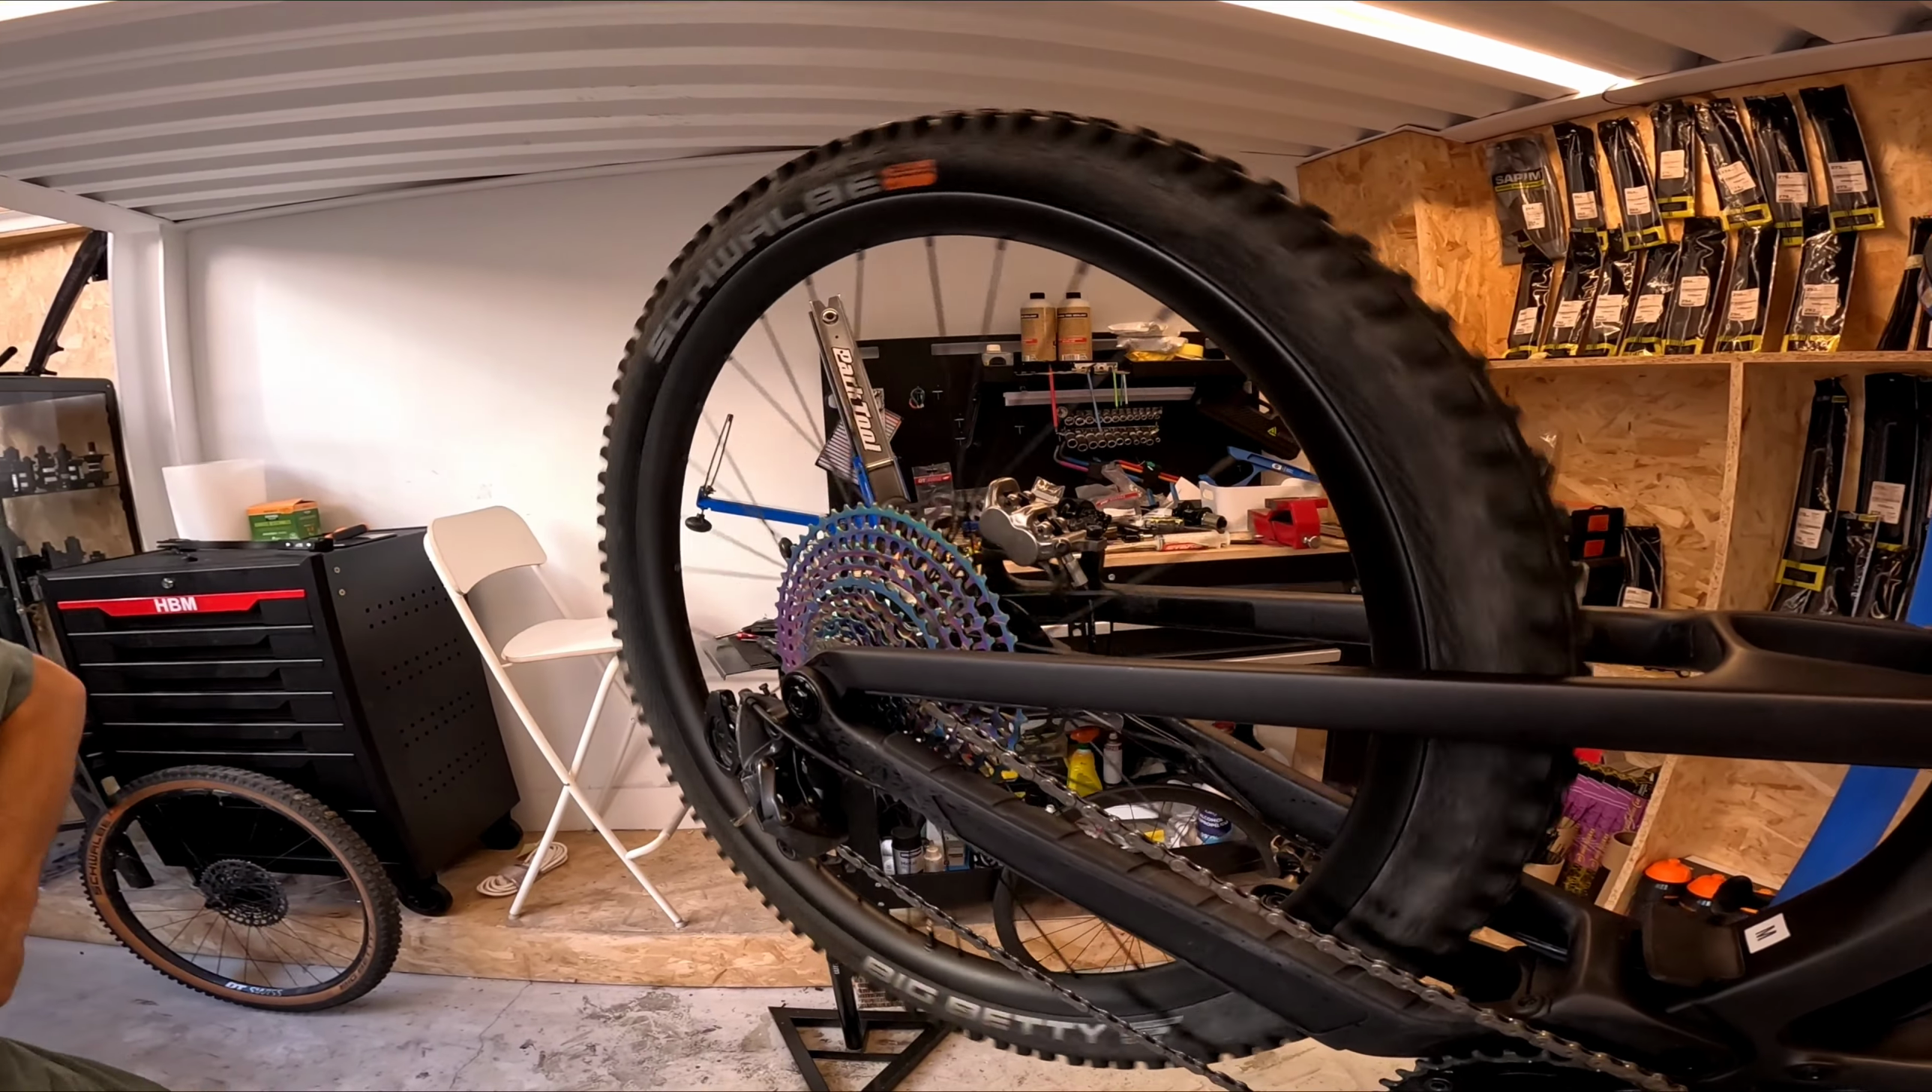Bicicleta terminada la llanta ya montada.